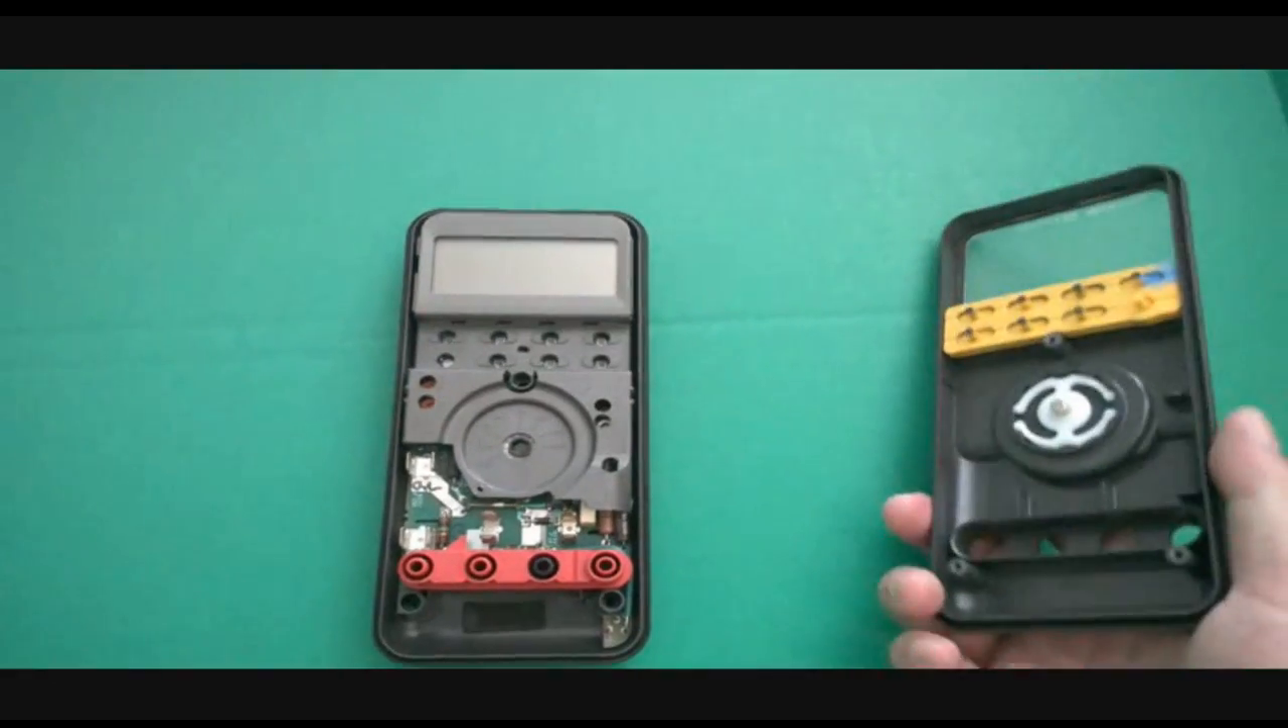I've taken the top case off. That's all I've done.